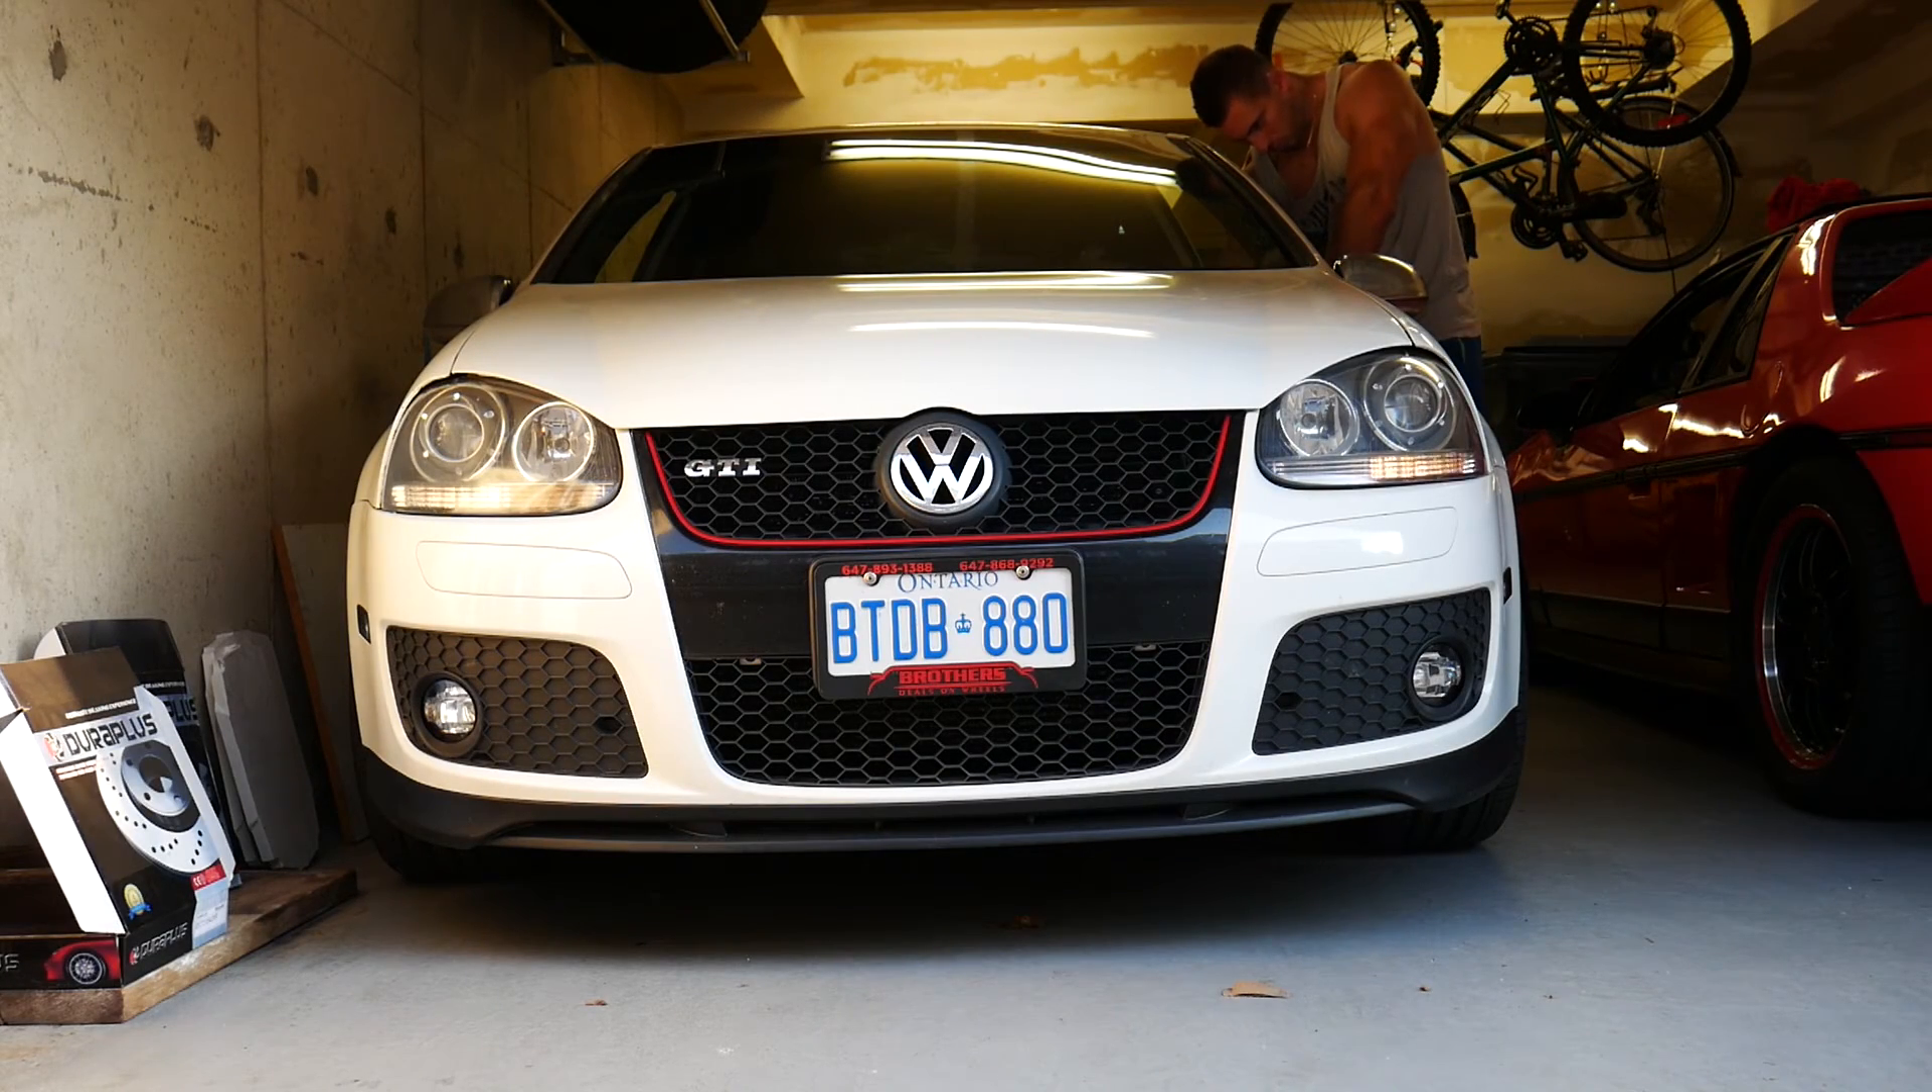Grills back installed and you're ready to test out your fog light.